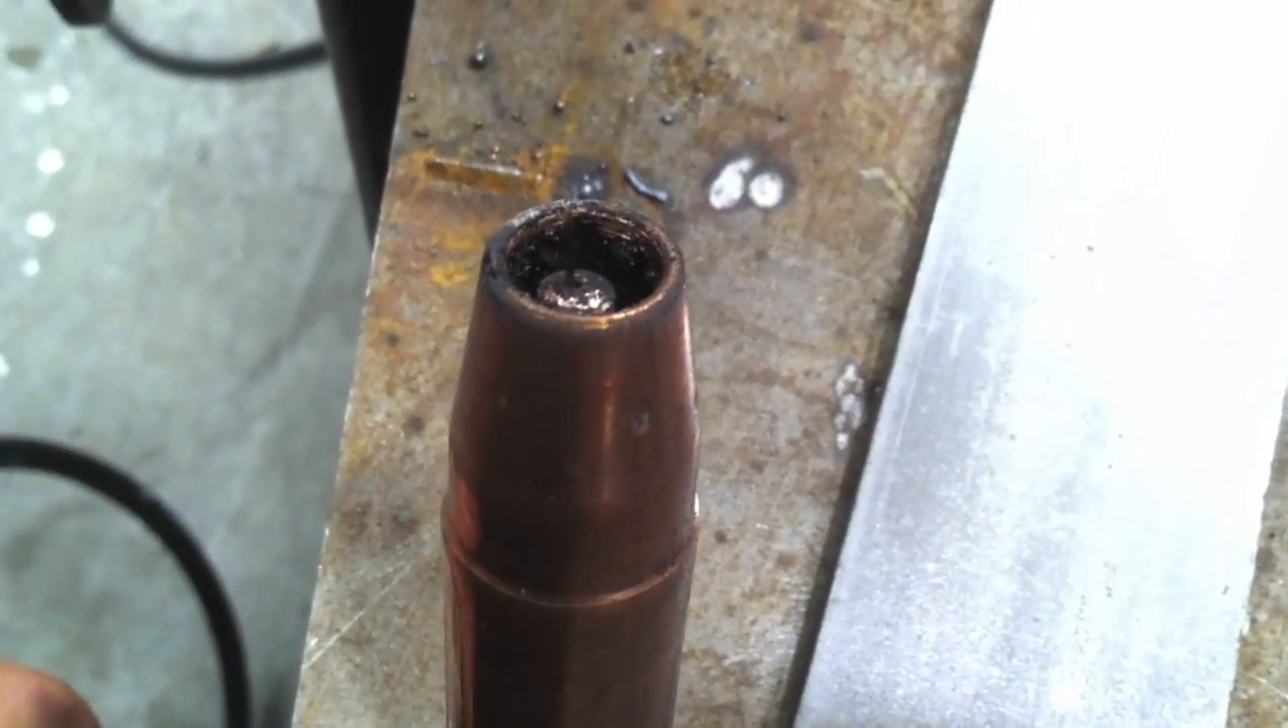And this is the contact tip nozzle set up on this Tweco gun. It's back up in there a little farther than I would like it.